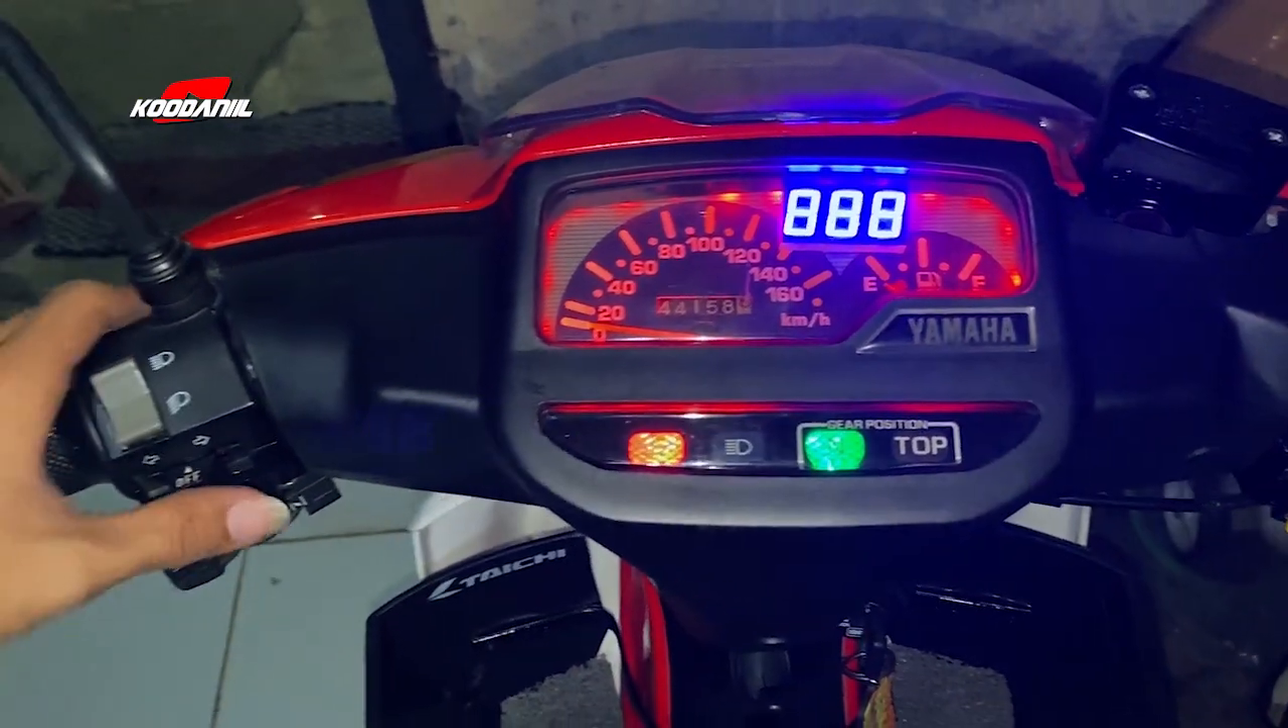Sekarang speedometer gue udah Terpasang rapih semuanya.